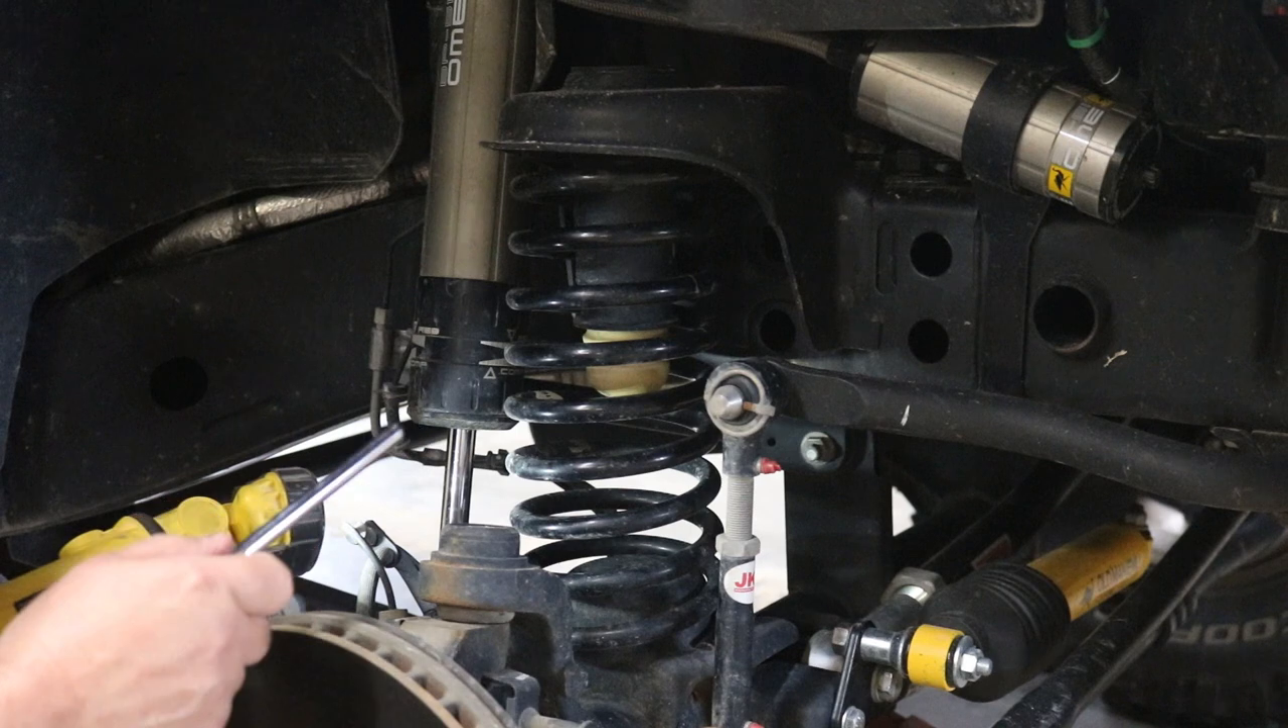Okay, so we've got the front wheel pulled off of our JK Wrangler and we're going to use this as our example.